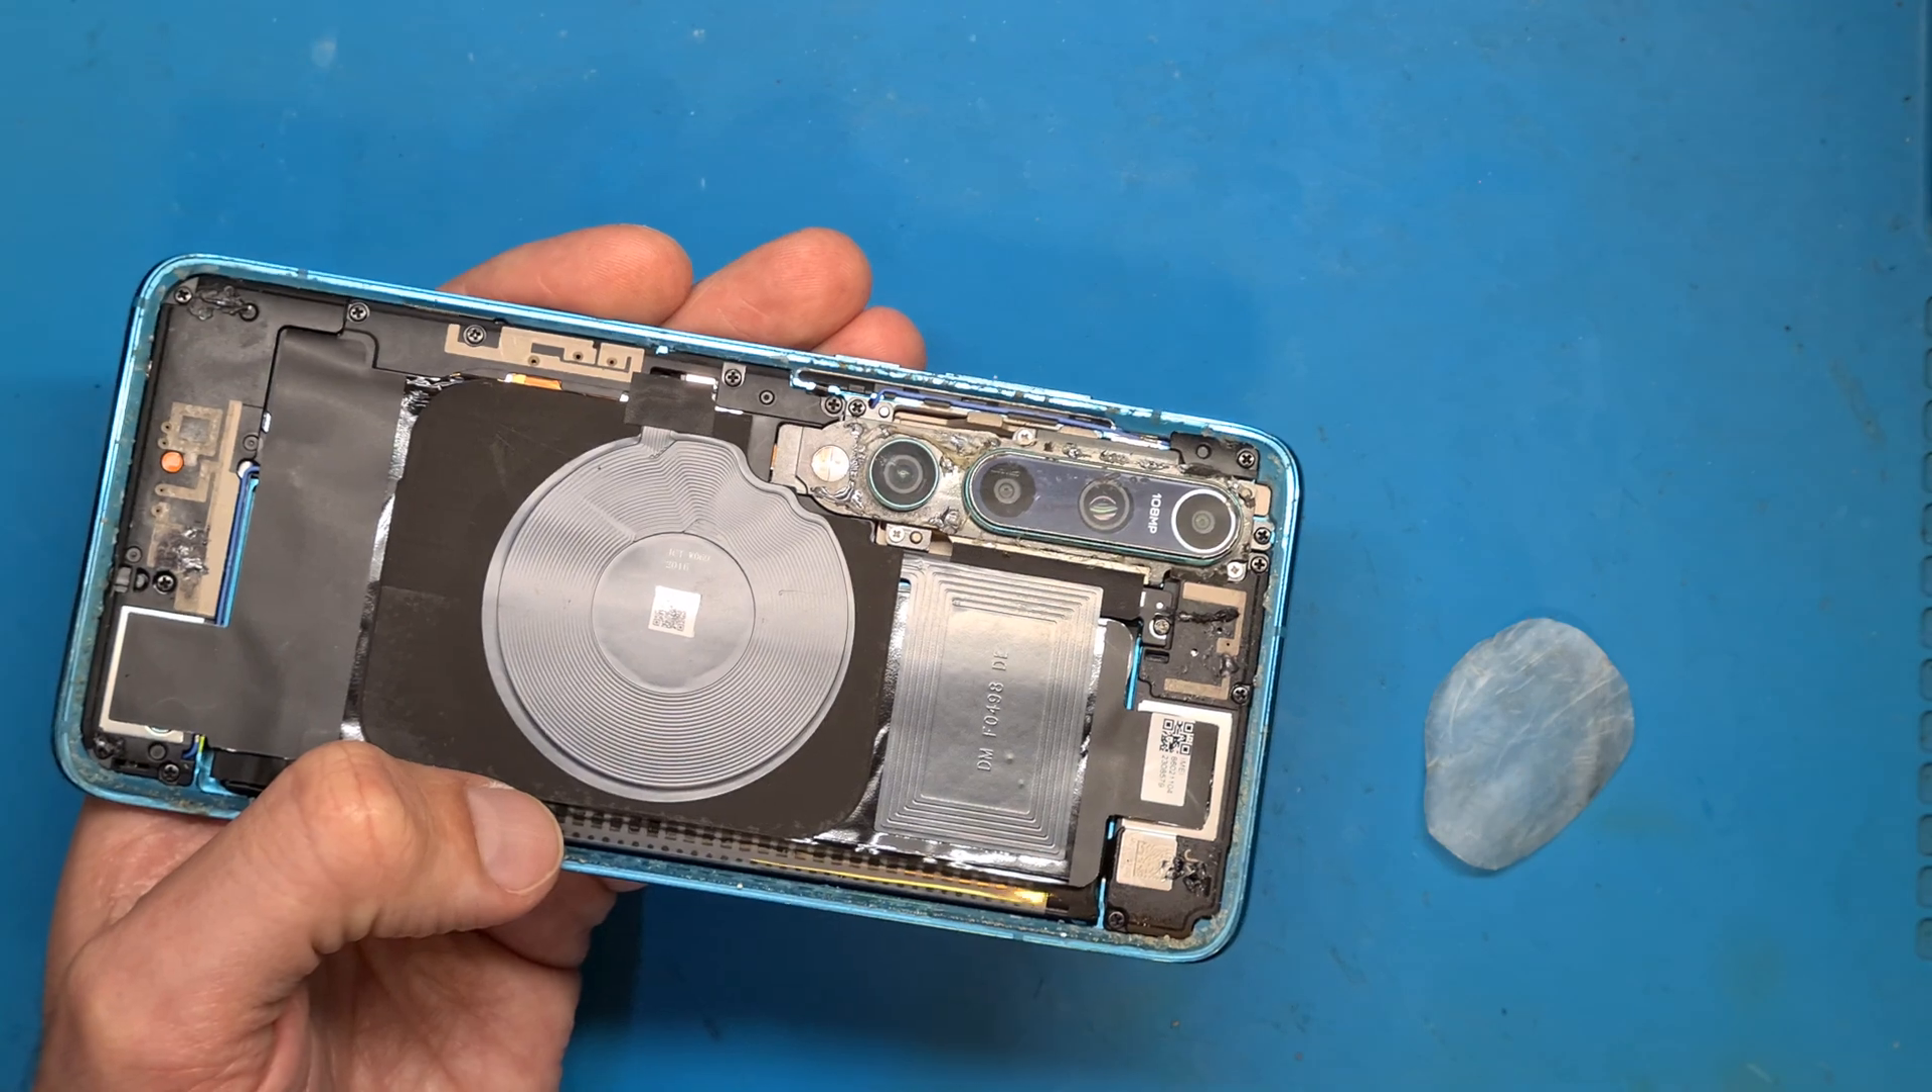Okay so the back cover is off let's see here we have the wireless charging and NFC antenna.